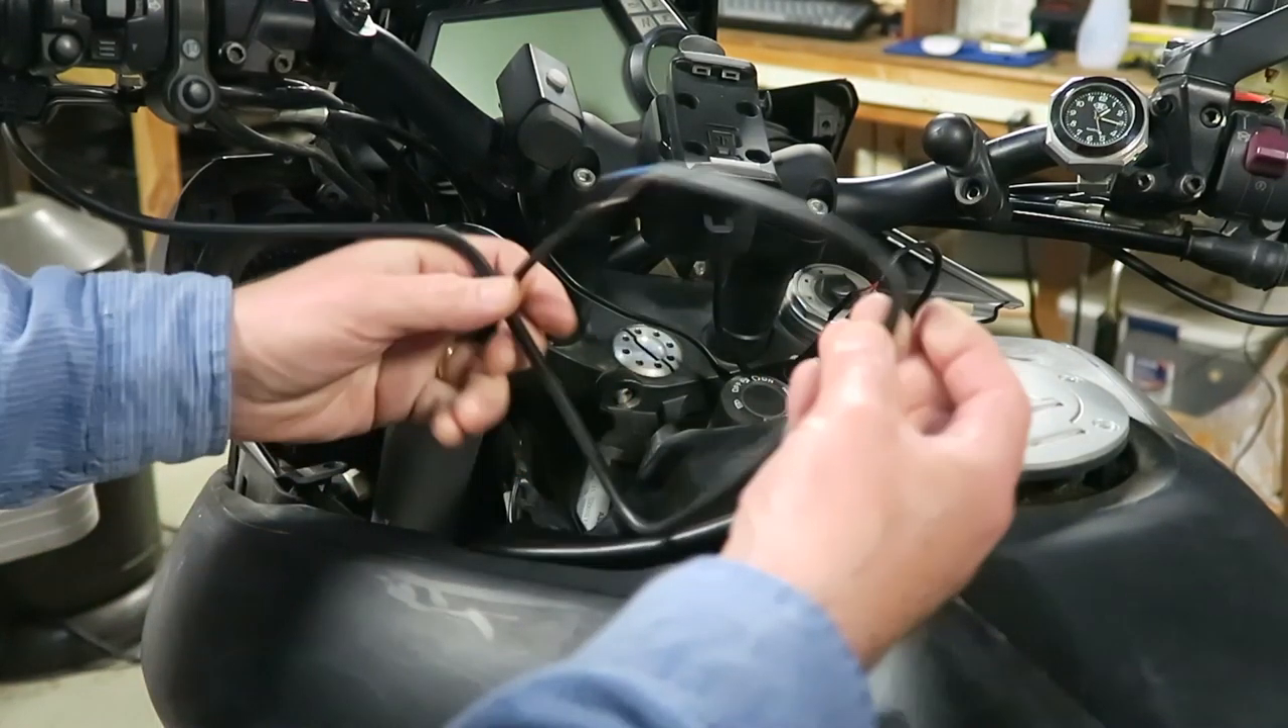I have not gone through the process of, um, you know, fastening down the wires yet in case I've got something wrong.